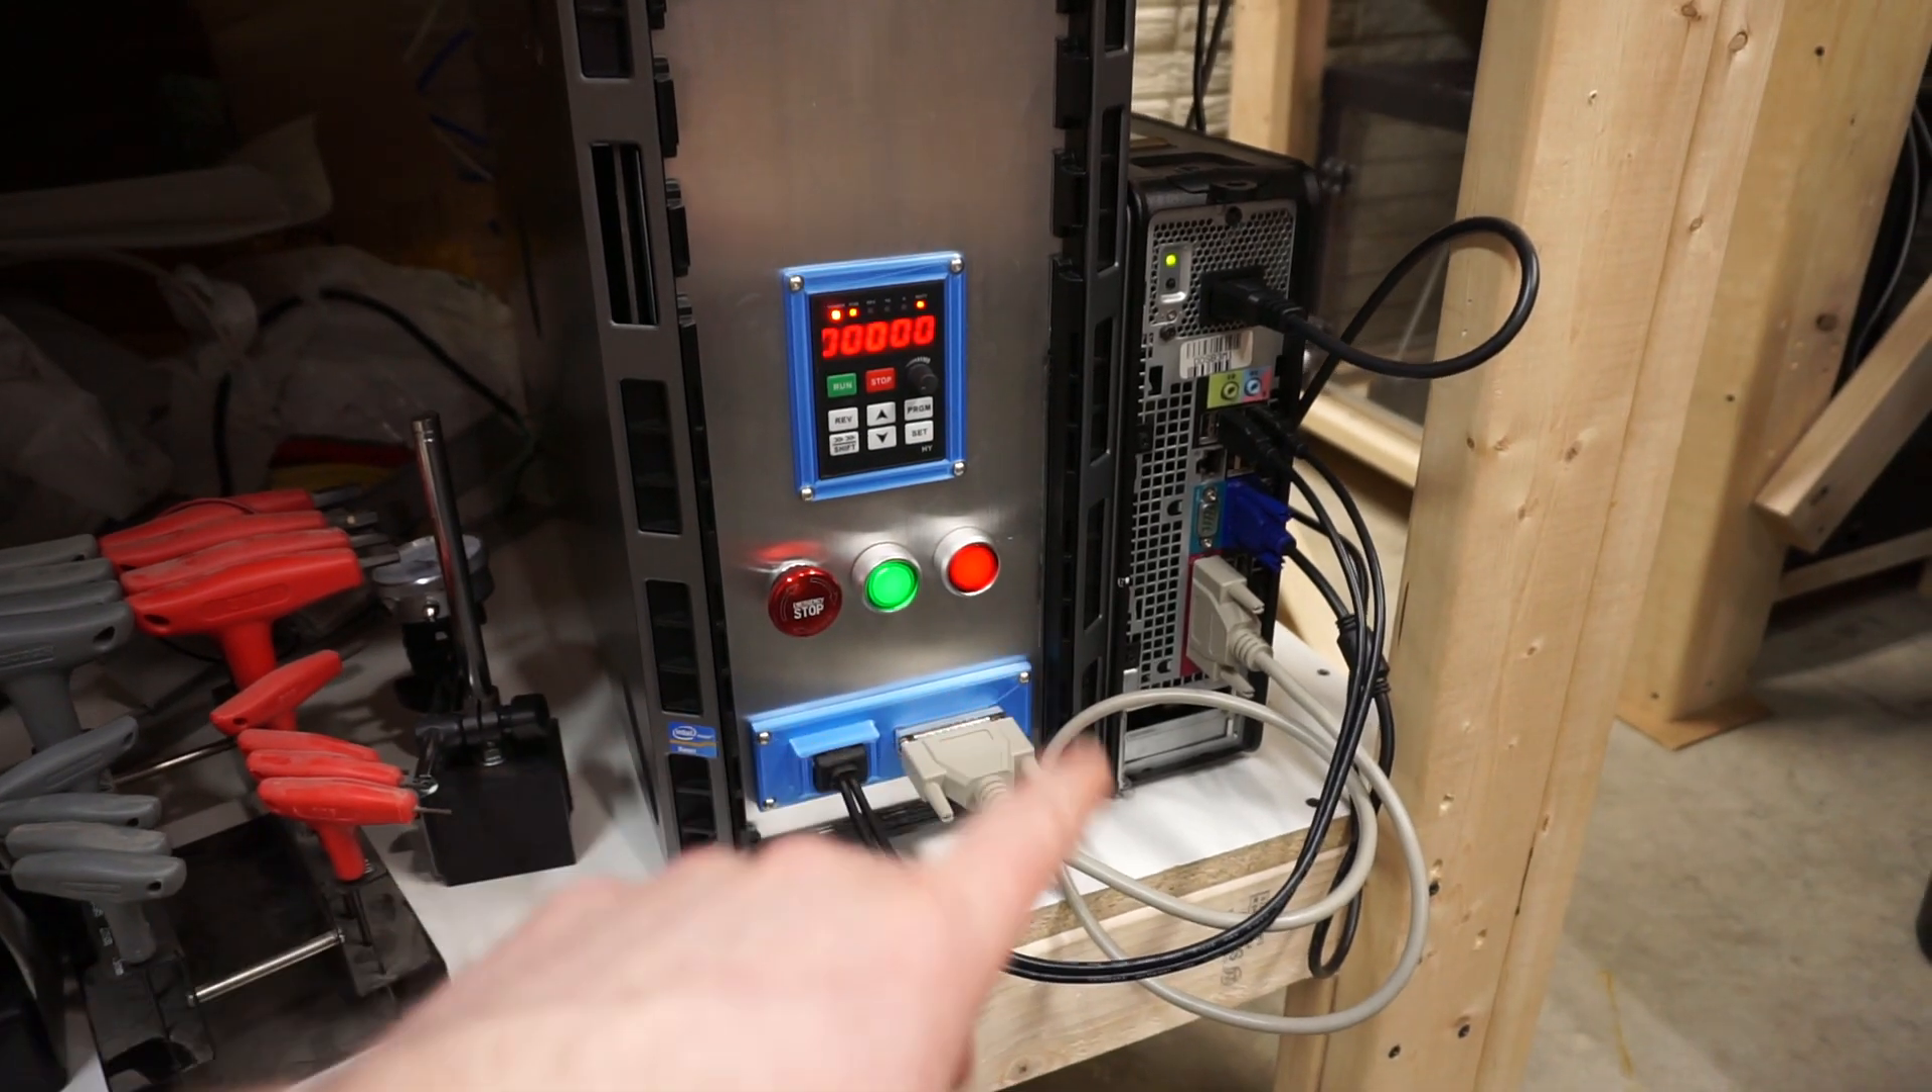So I got the pc mounted there uh off to the right.